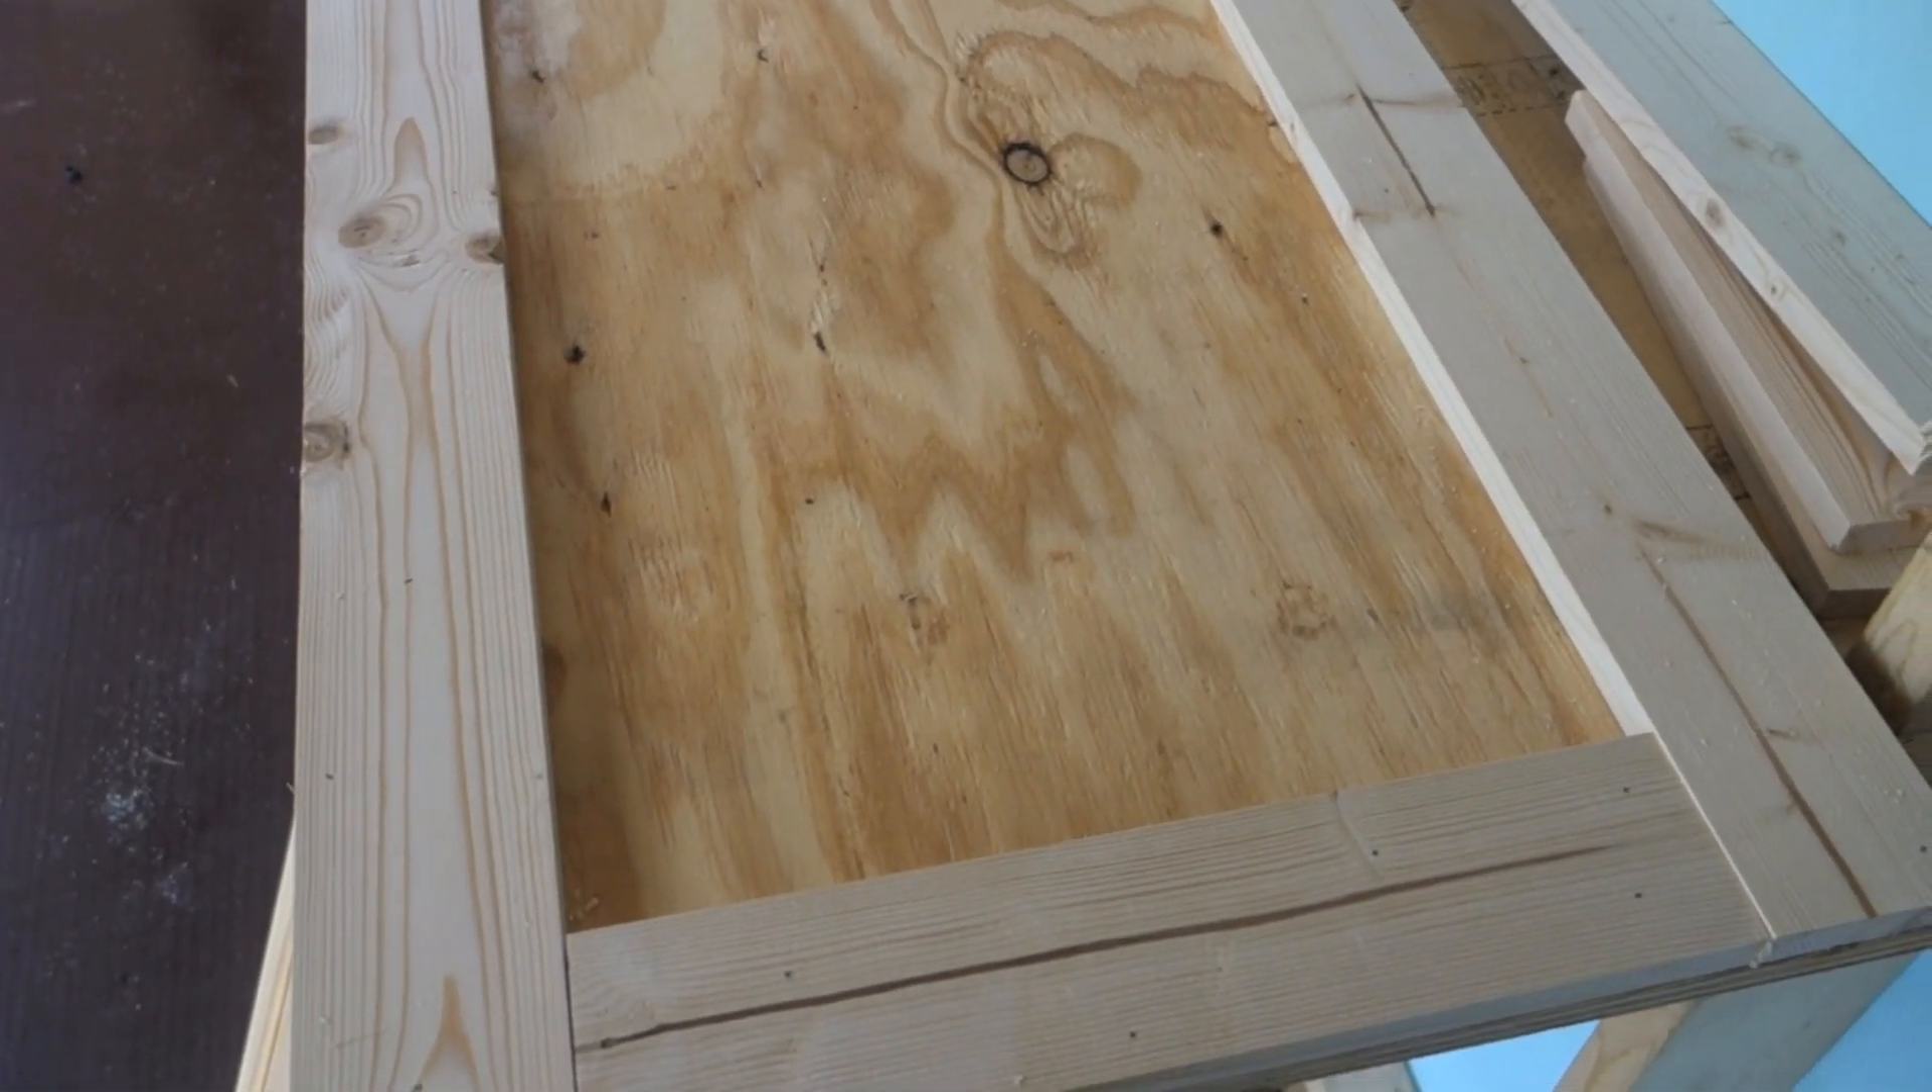Okay we got the door trimmed out.